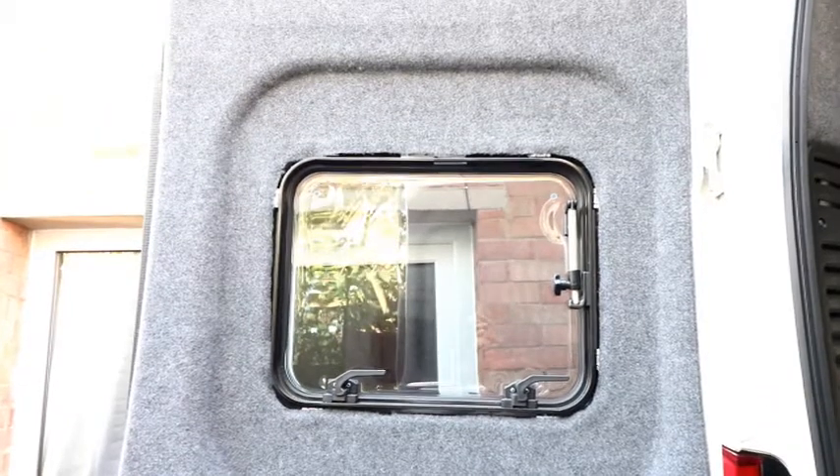I've now carpeted this back door, put it around the window, still got the Horrocks blind to go in there.